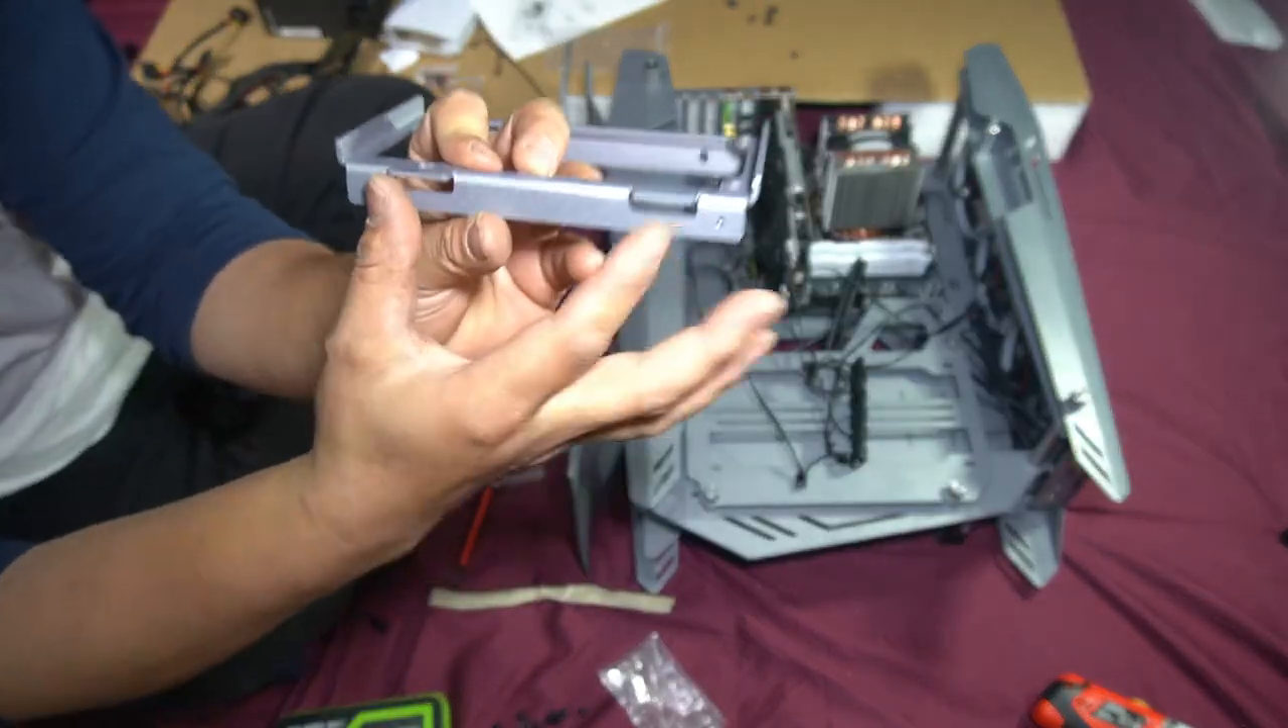And now I have the power source bracket off.